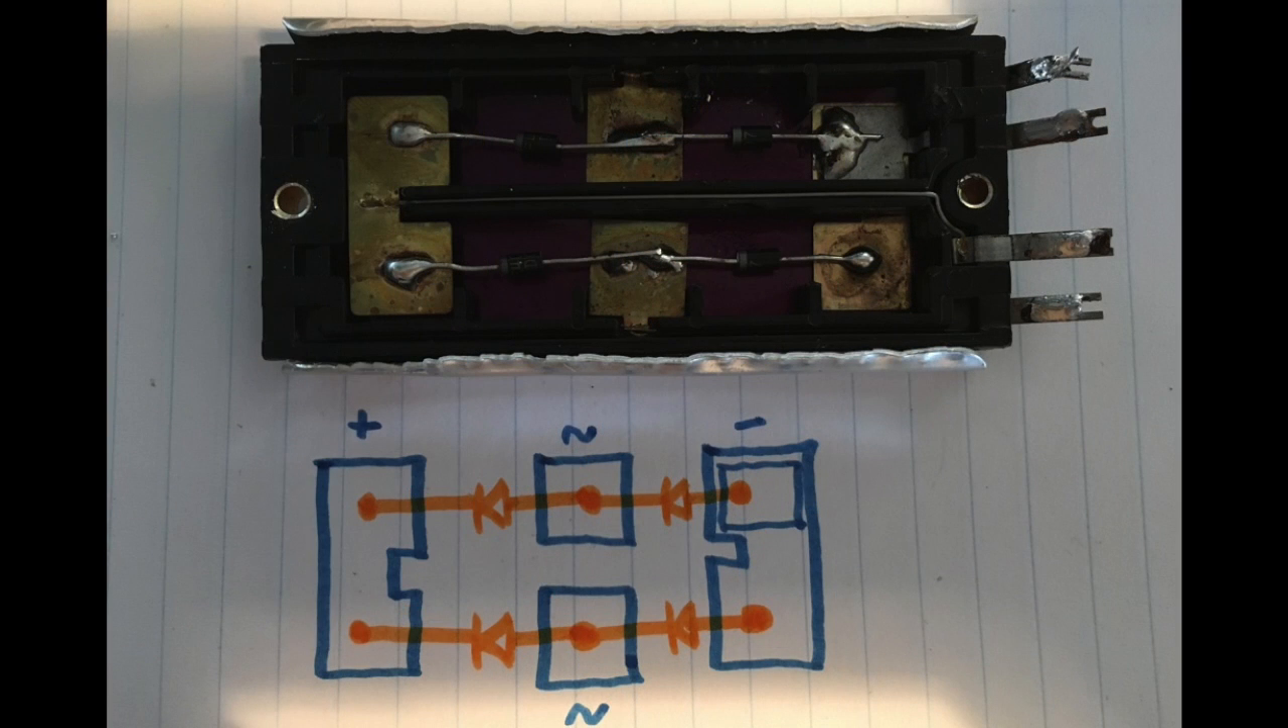This is what you get when the diodes are soldered in they're soldered in place.